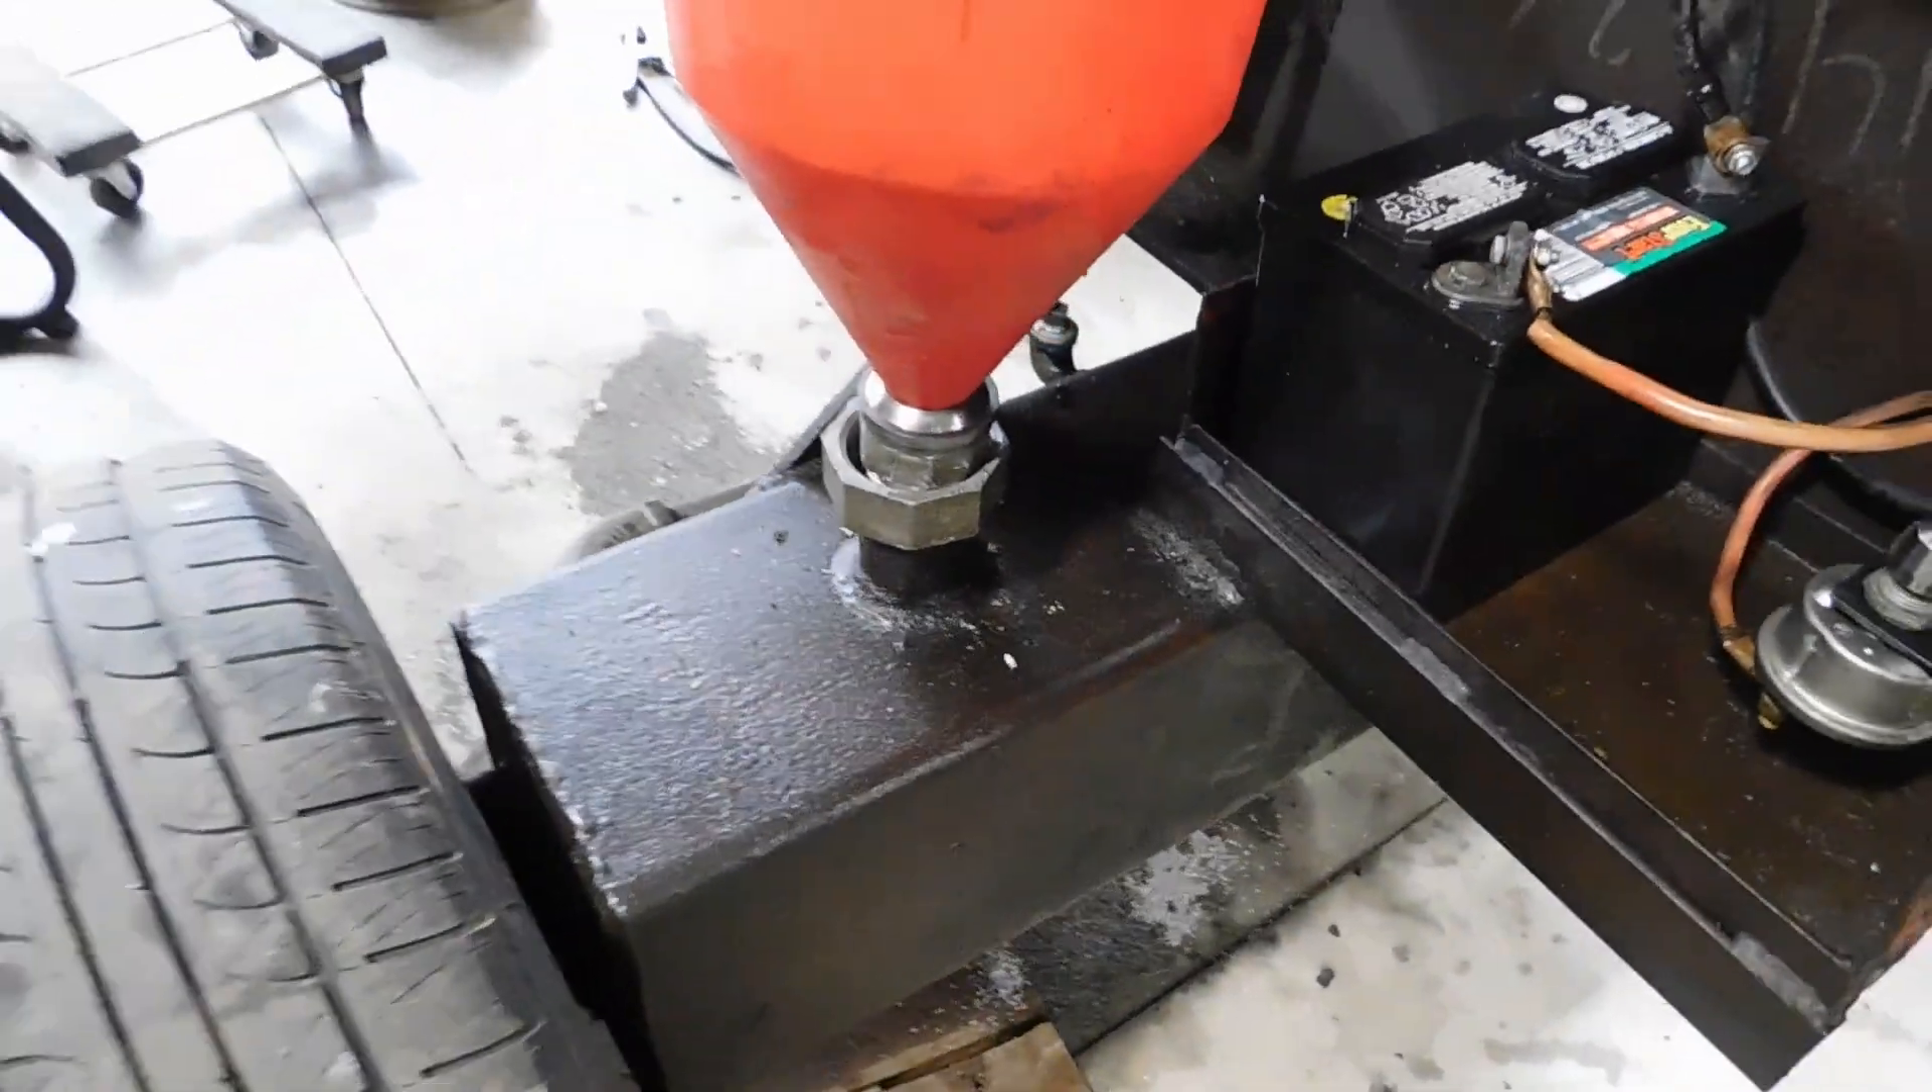I already got the union mounted on the actual original tank.